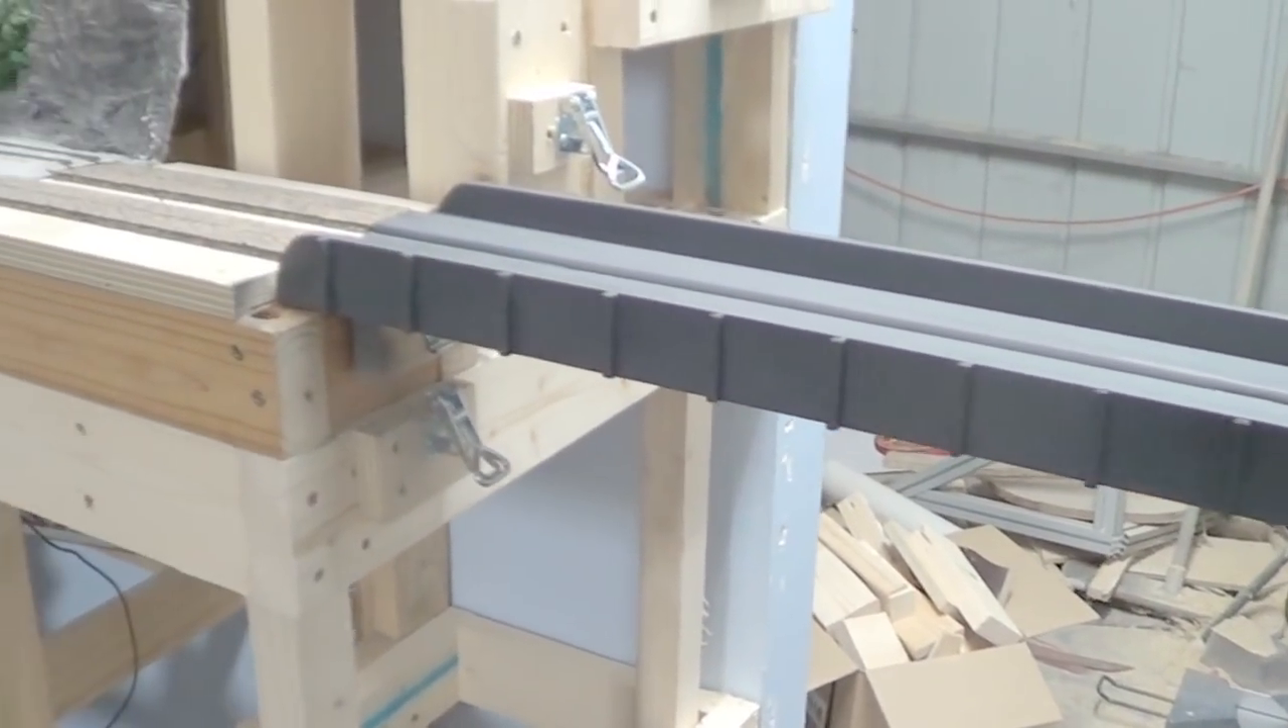Okay the first bridge now is all painted. I've just got to put the tracks in.